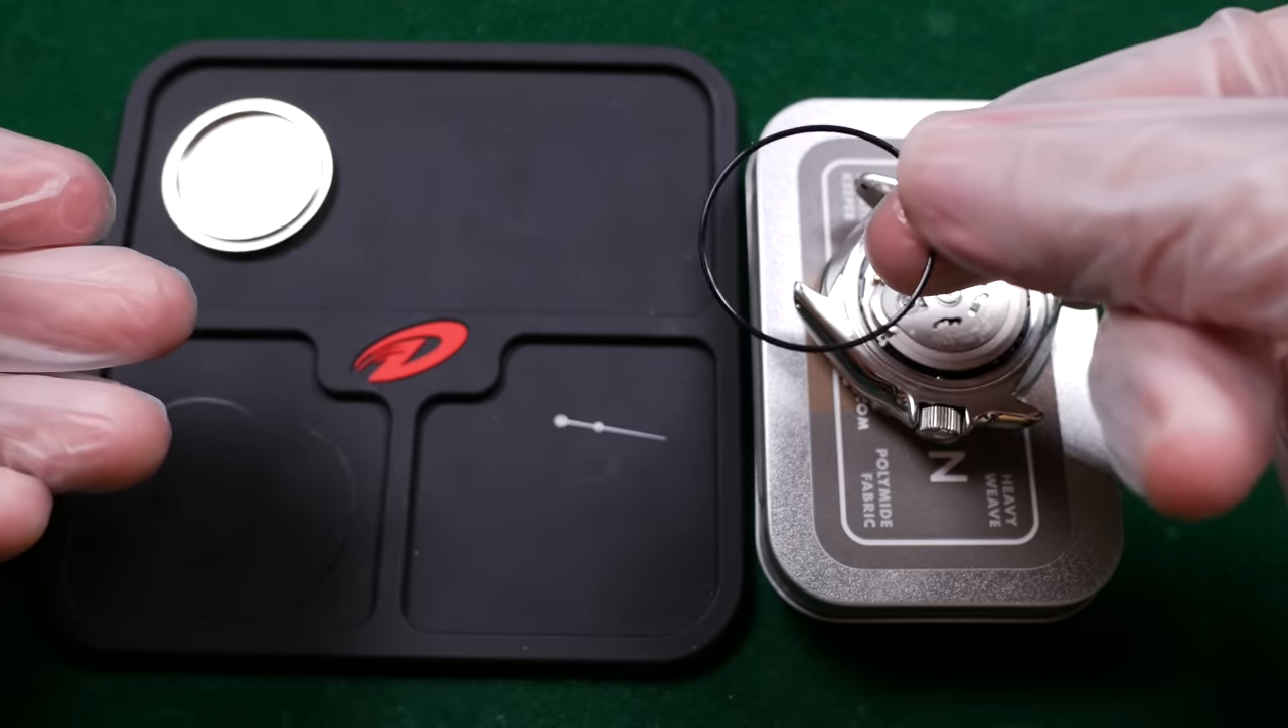We've got our old seconds hand off to the side here.